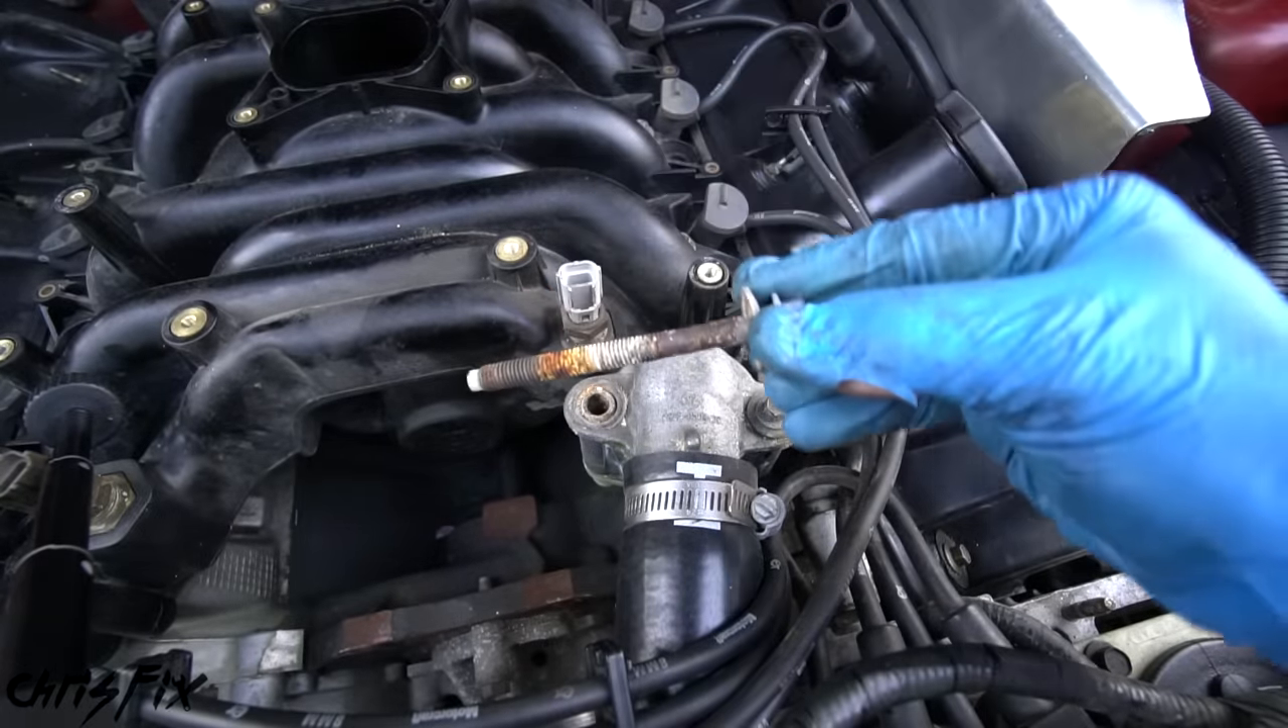Now All we have left to remove is the thermostat housing so remove the two bolts at the top.